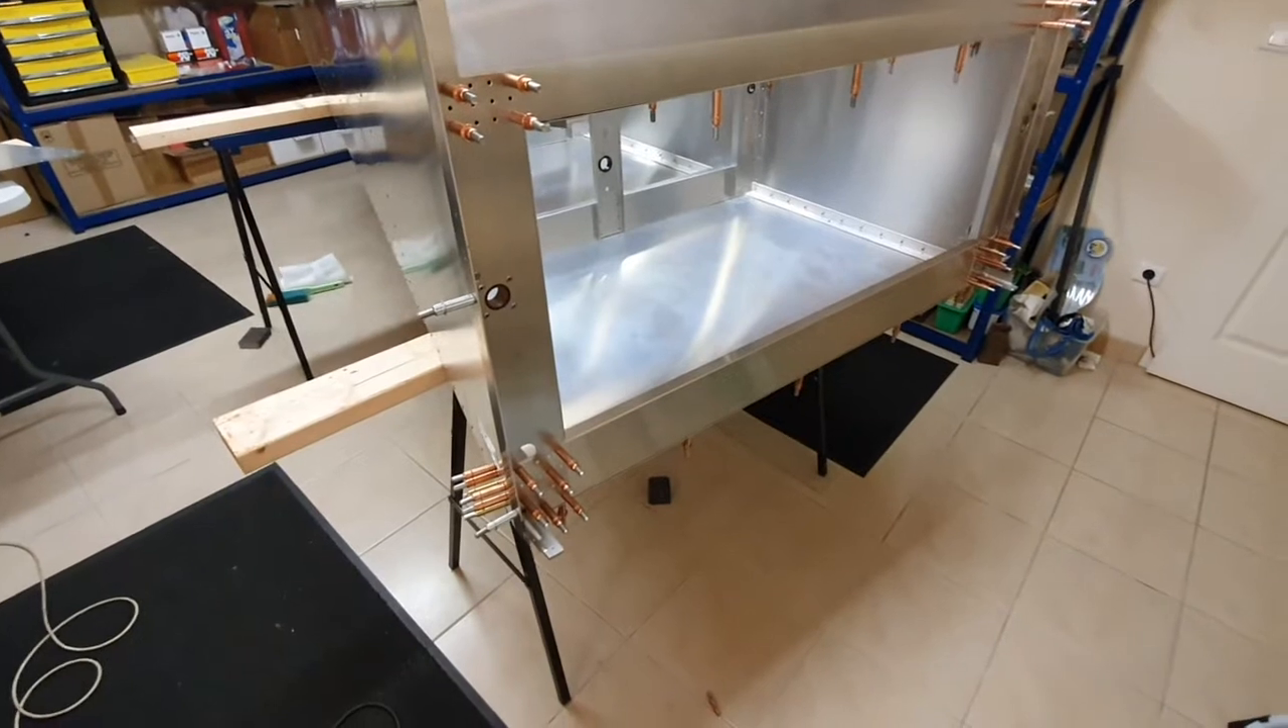Um i've reassembled the tail cone and uh it's ready to start riveting.